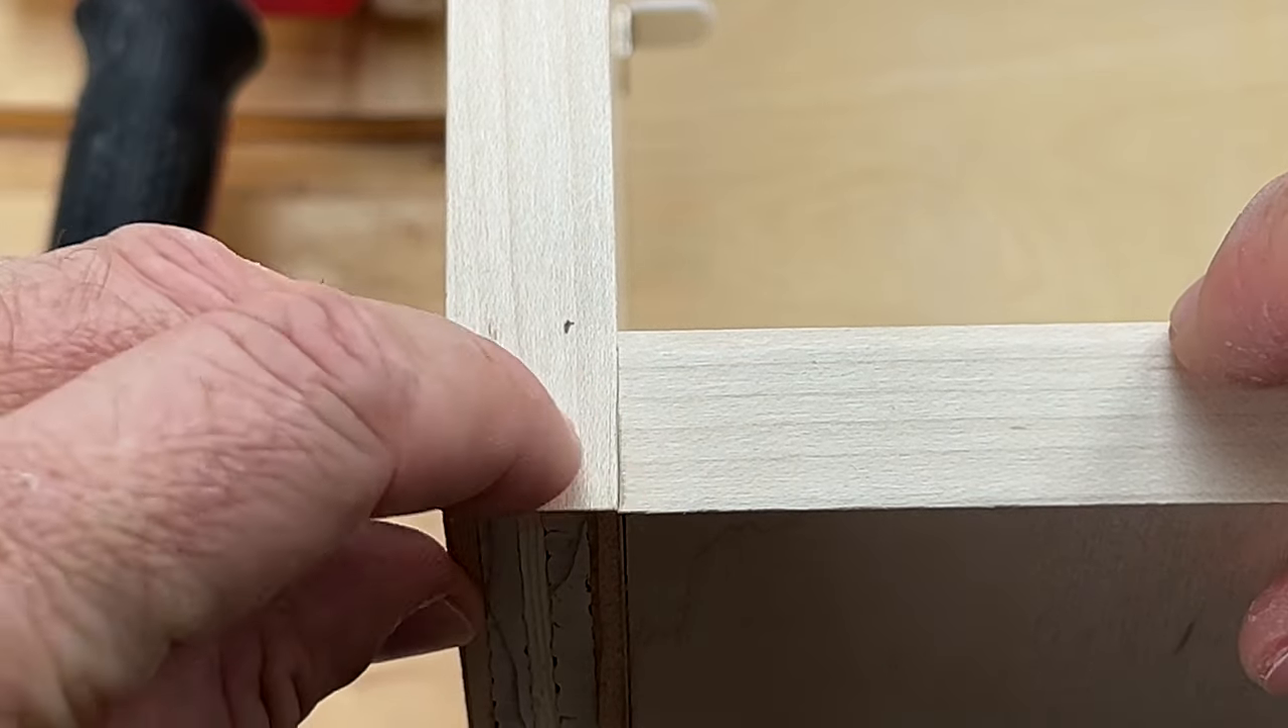Look at that. That seam is perfect. It is right on that edge. There is no gap. It couldn't be closer and that's what we're looking for.